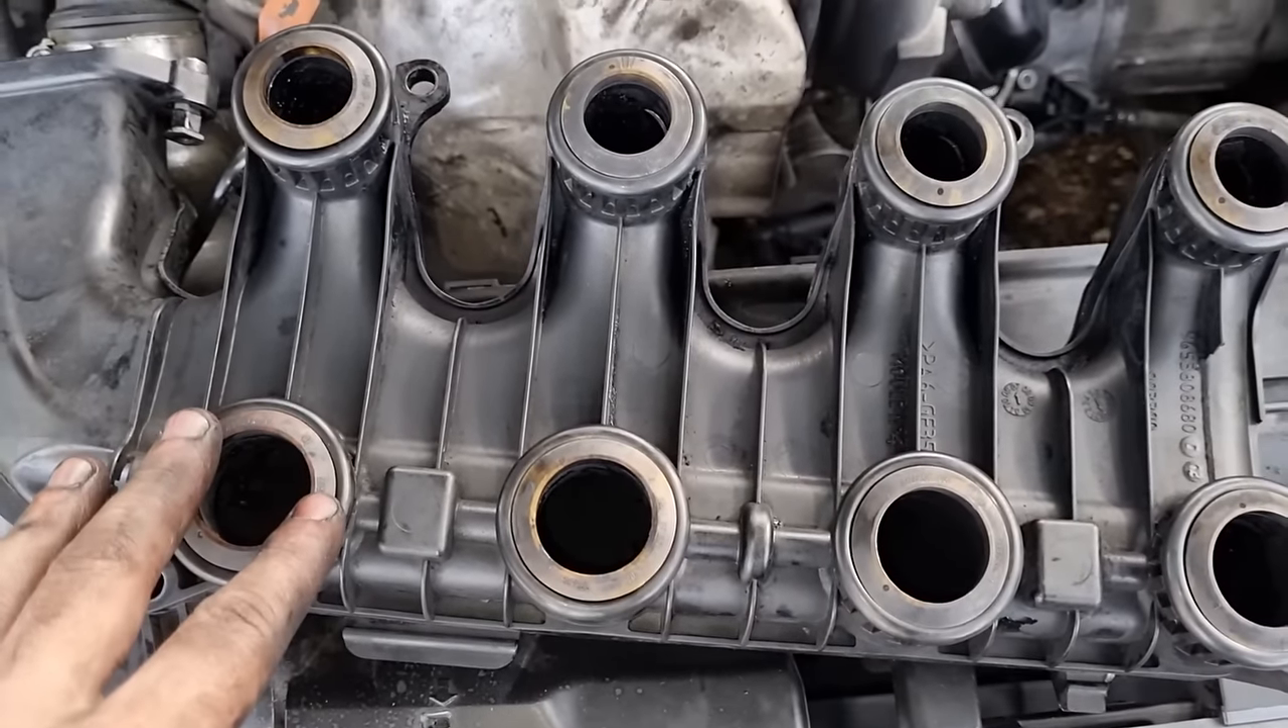Voilà tous les joints sont en place.